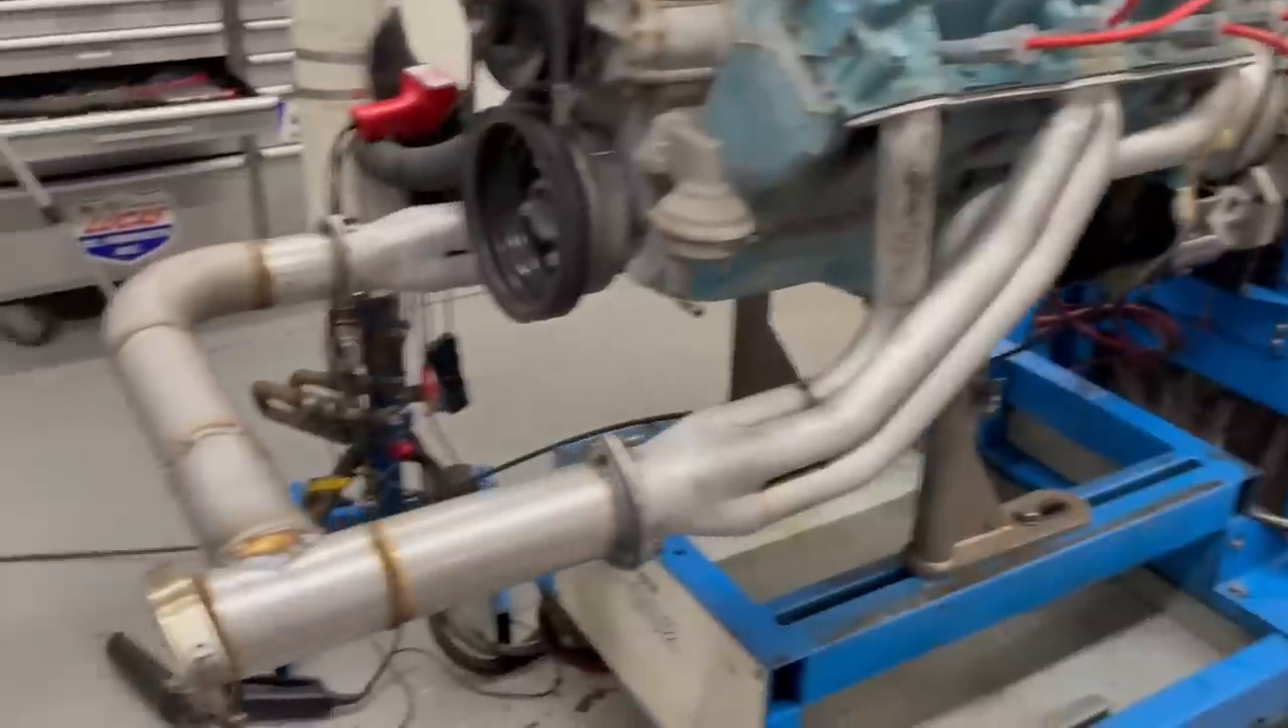Got our headers all bolted up, finalized.